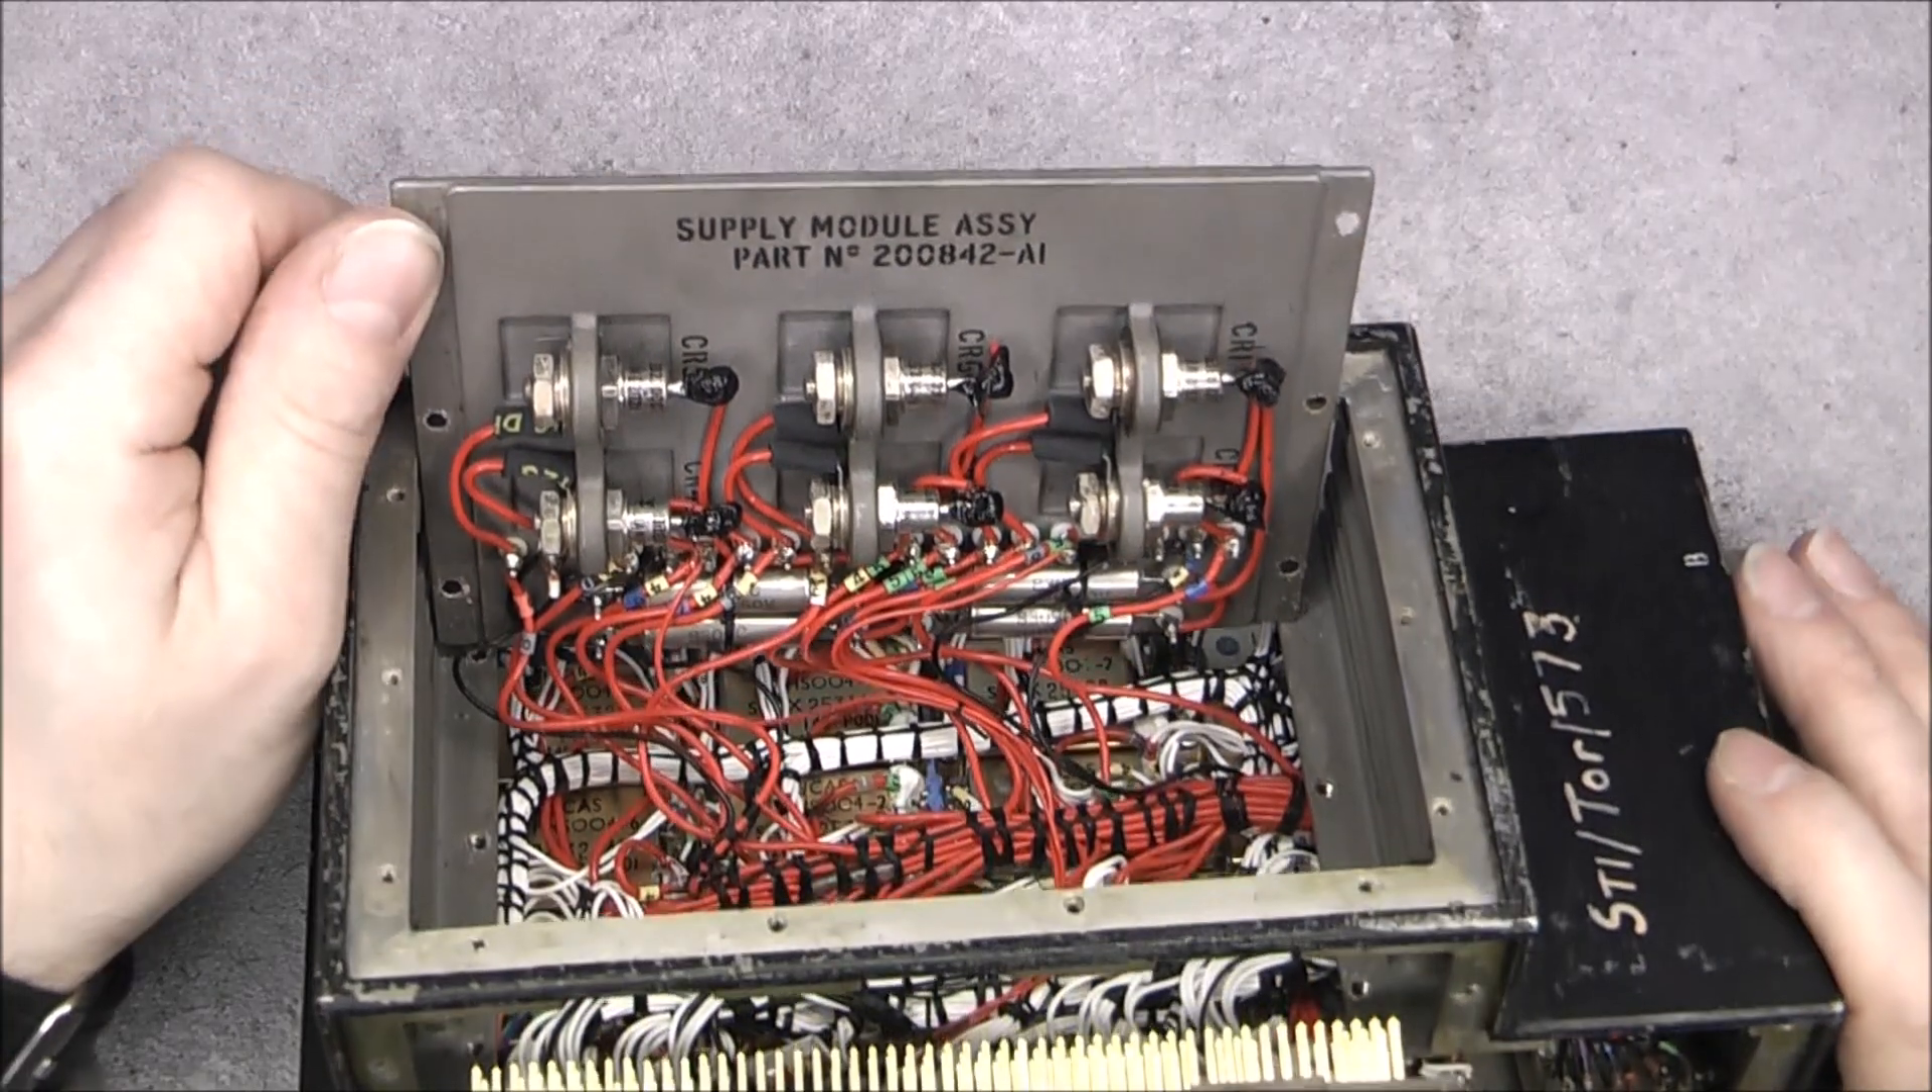You can see how the diodes are secured directly to the plate to act as a heat sink.